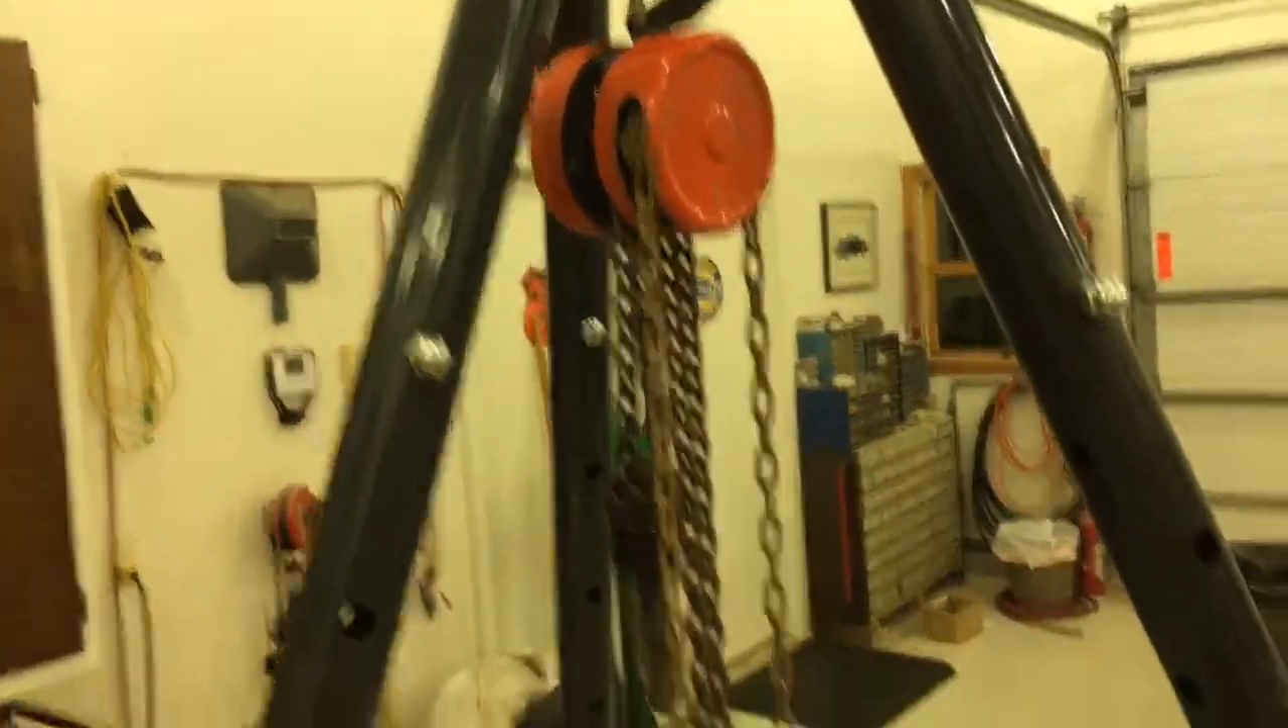Okay, so, we've got the tripod in the upright position. Got the chain hoist on.